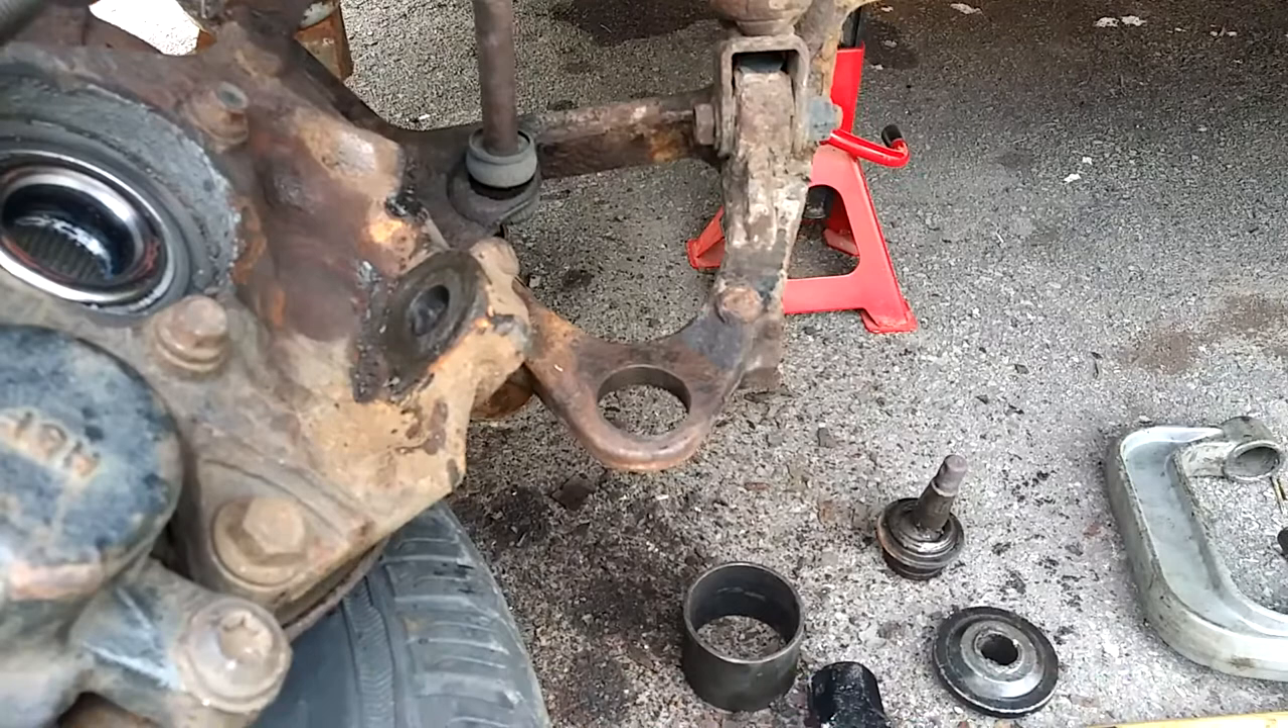So i got the lower ball joint out.